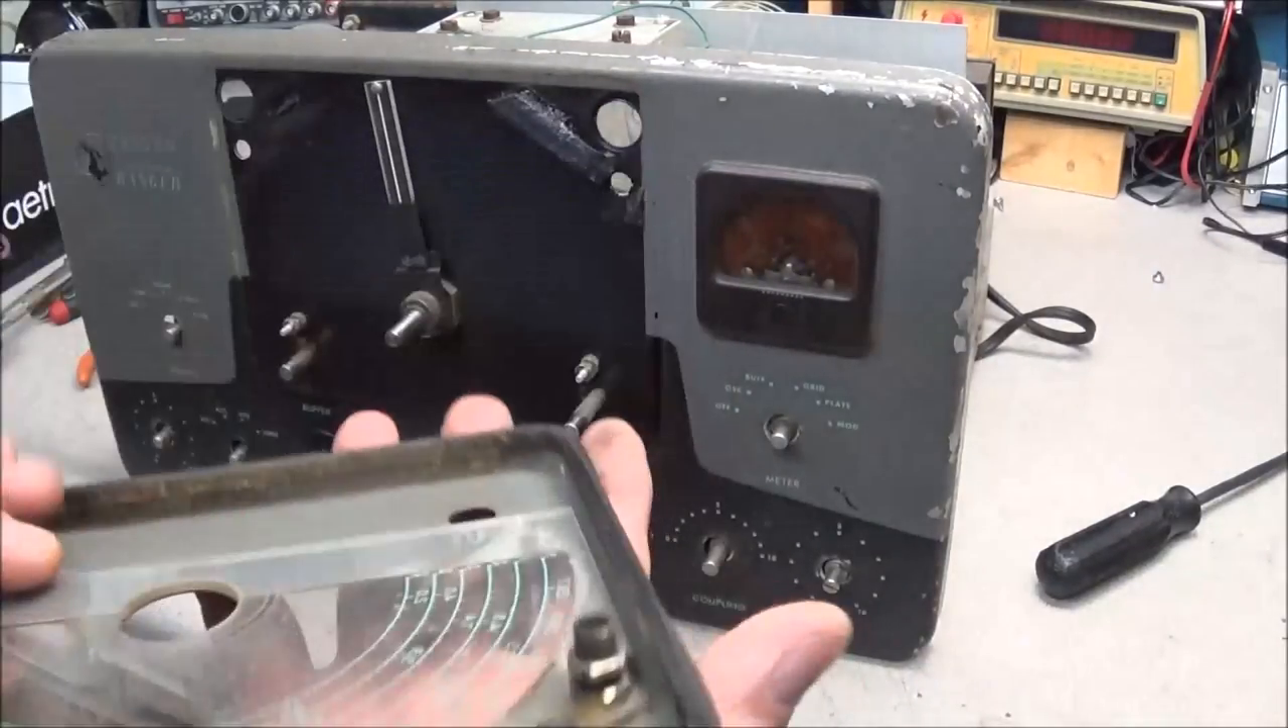We got the dial glass out.